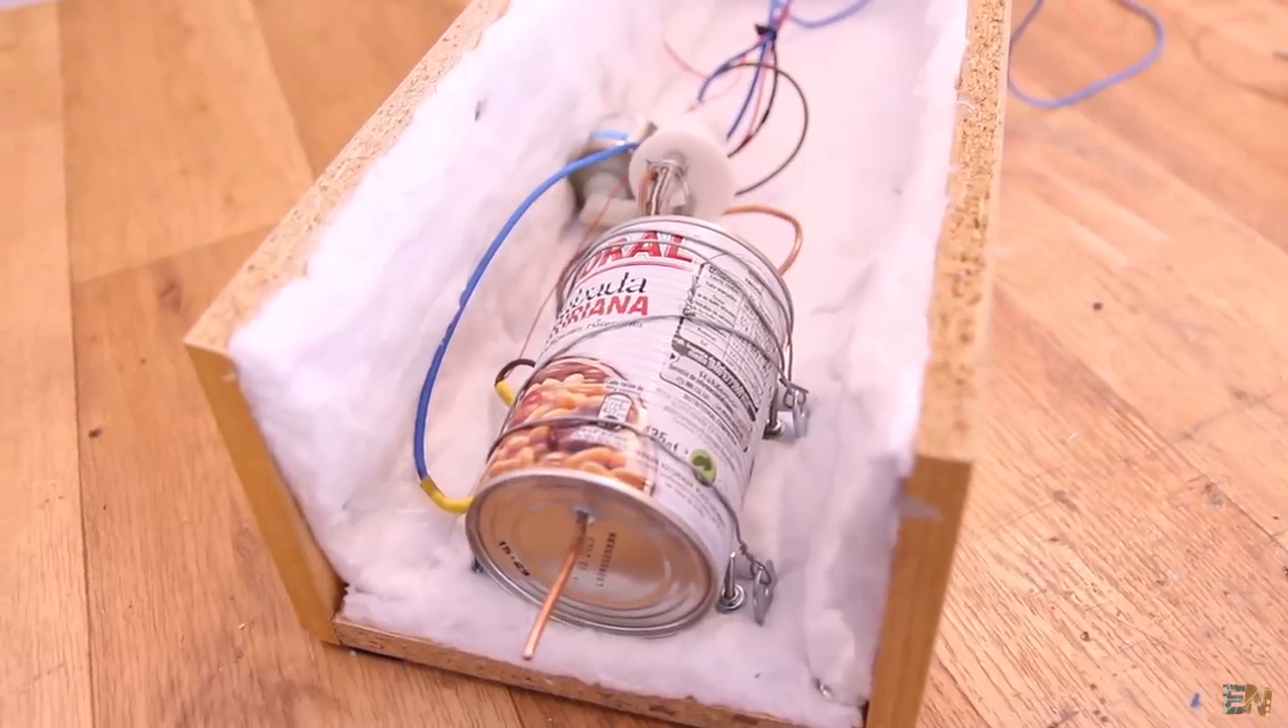Then I add the metal can and tied it with the metal wires till it is well fixed in place.